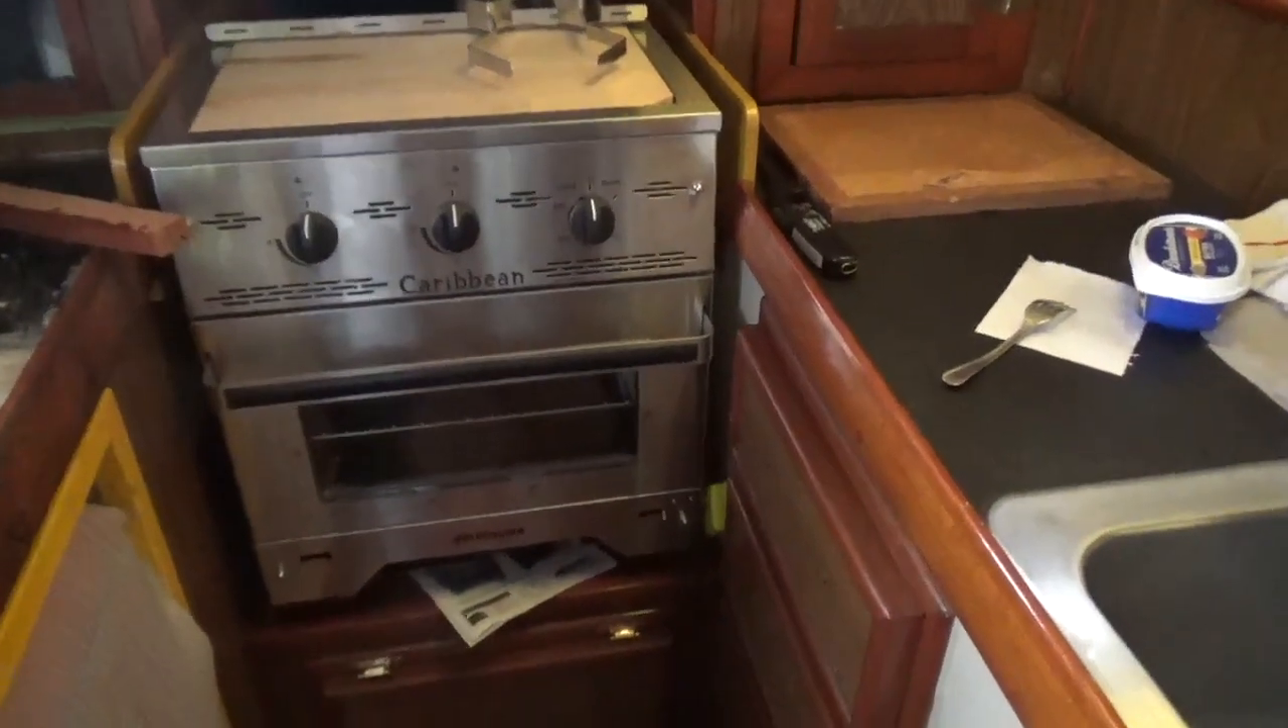So the stove is there. It's physically installed. It's all gimbled up.